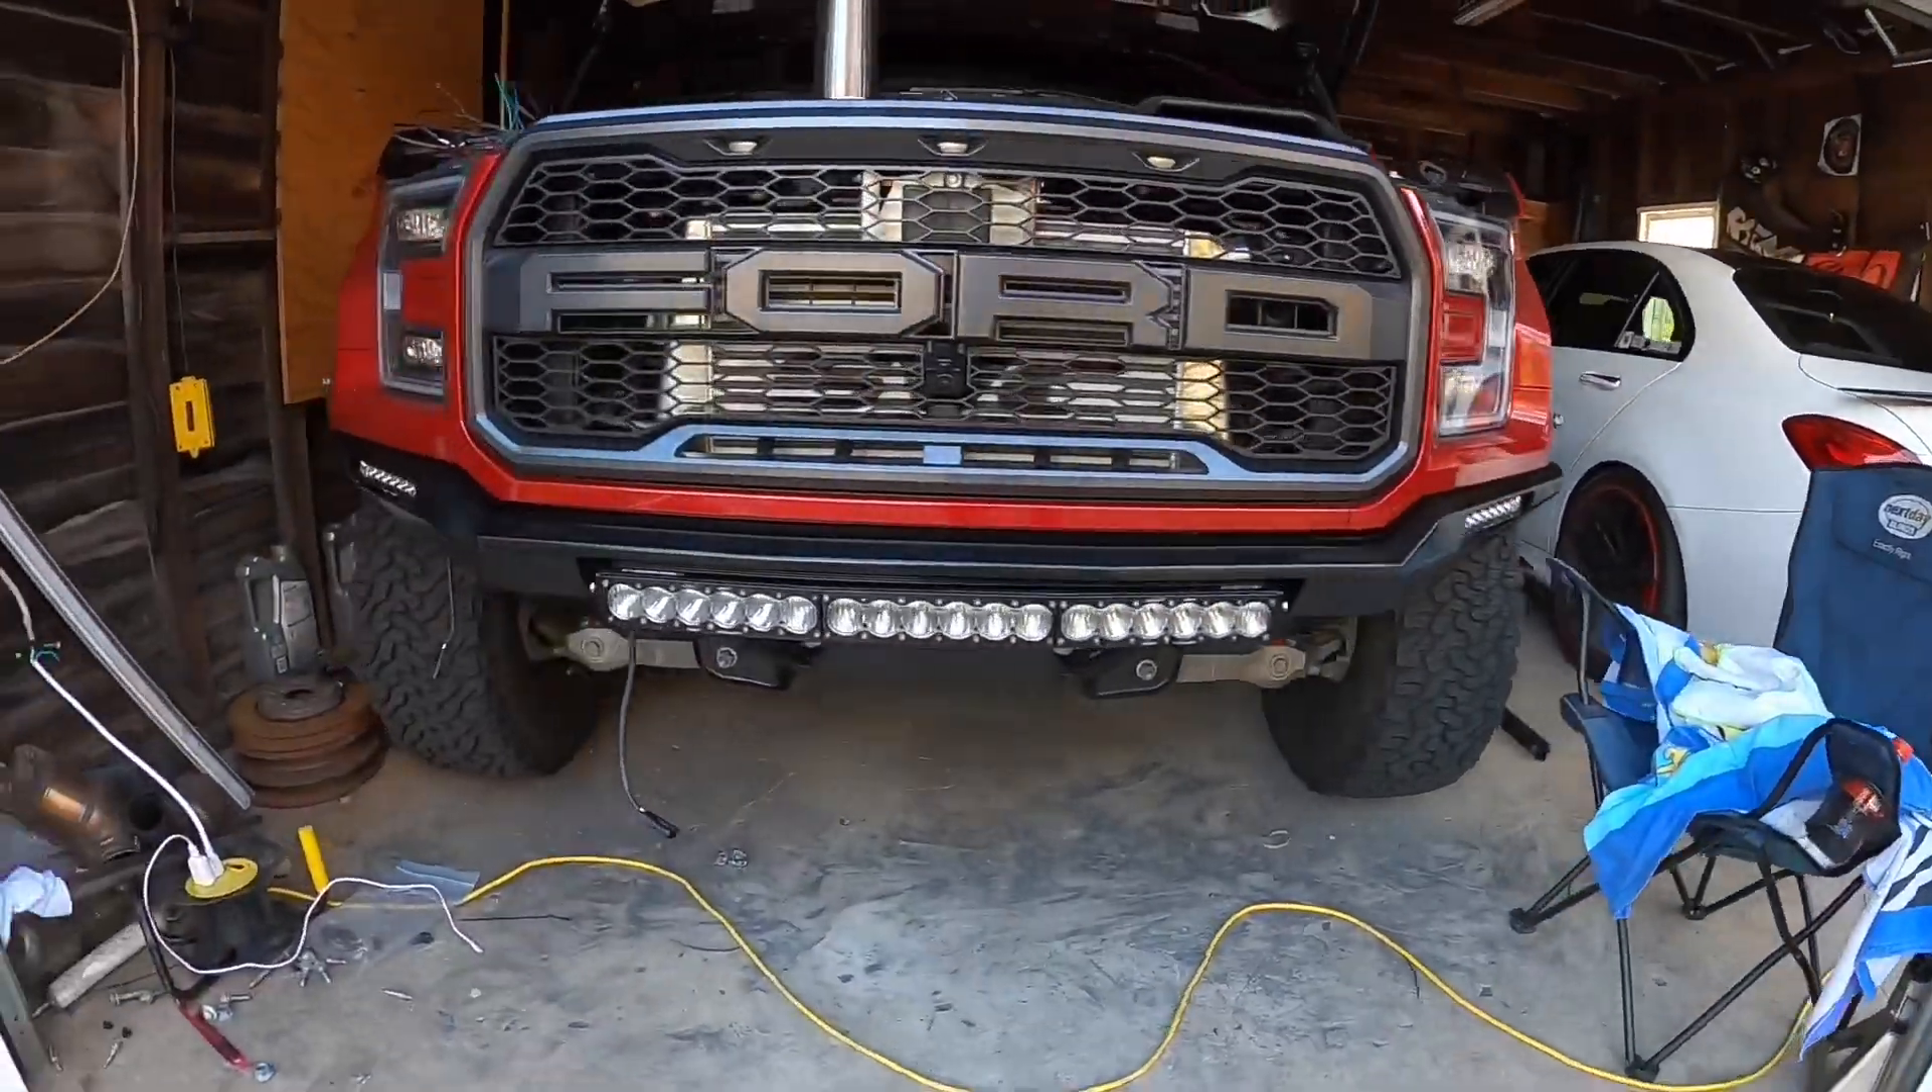The bumper is mounted she is fully mounted right now.